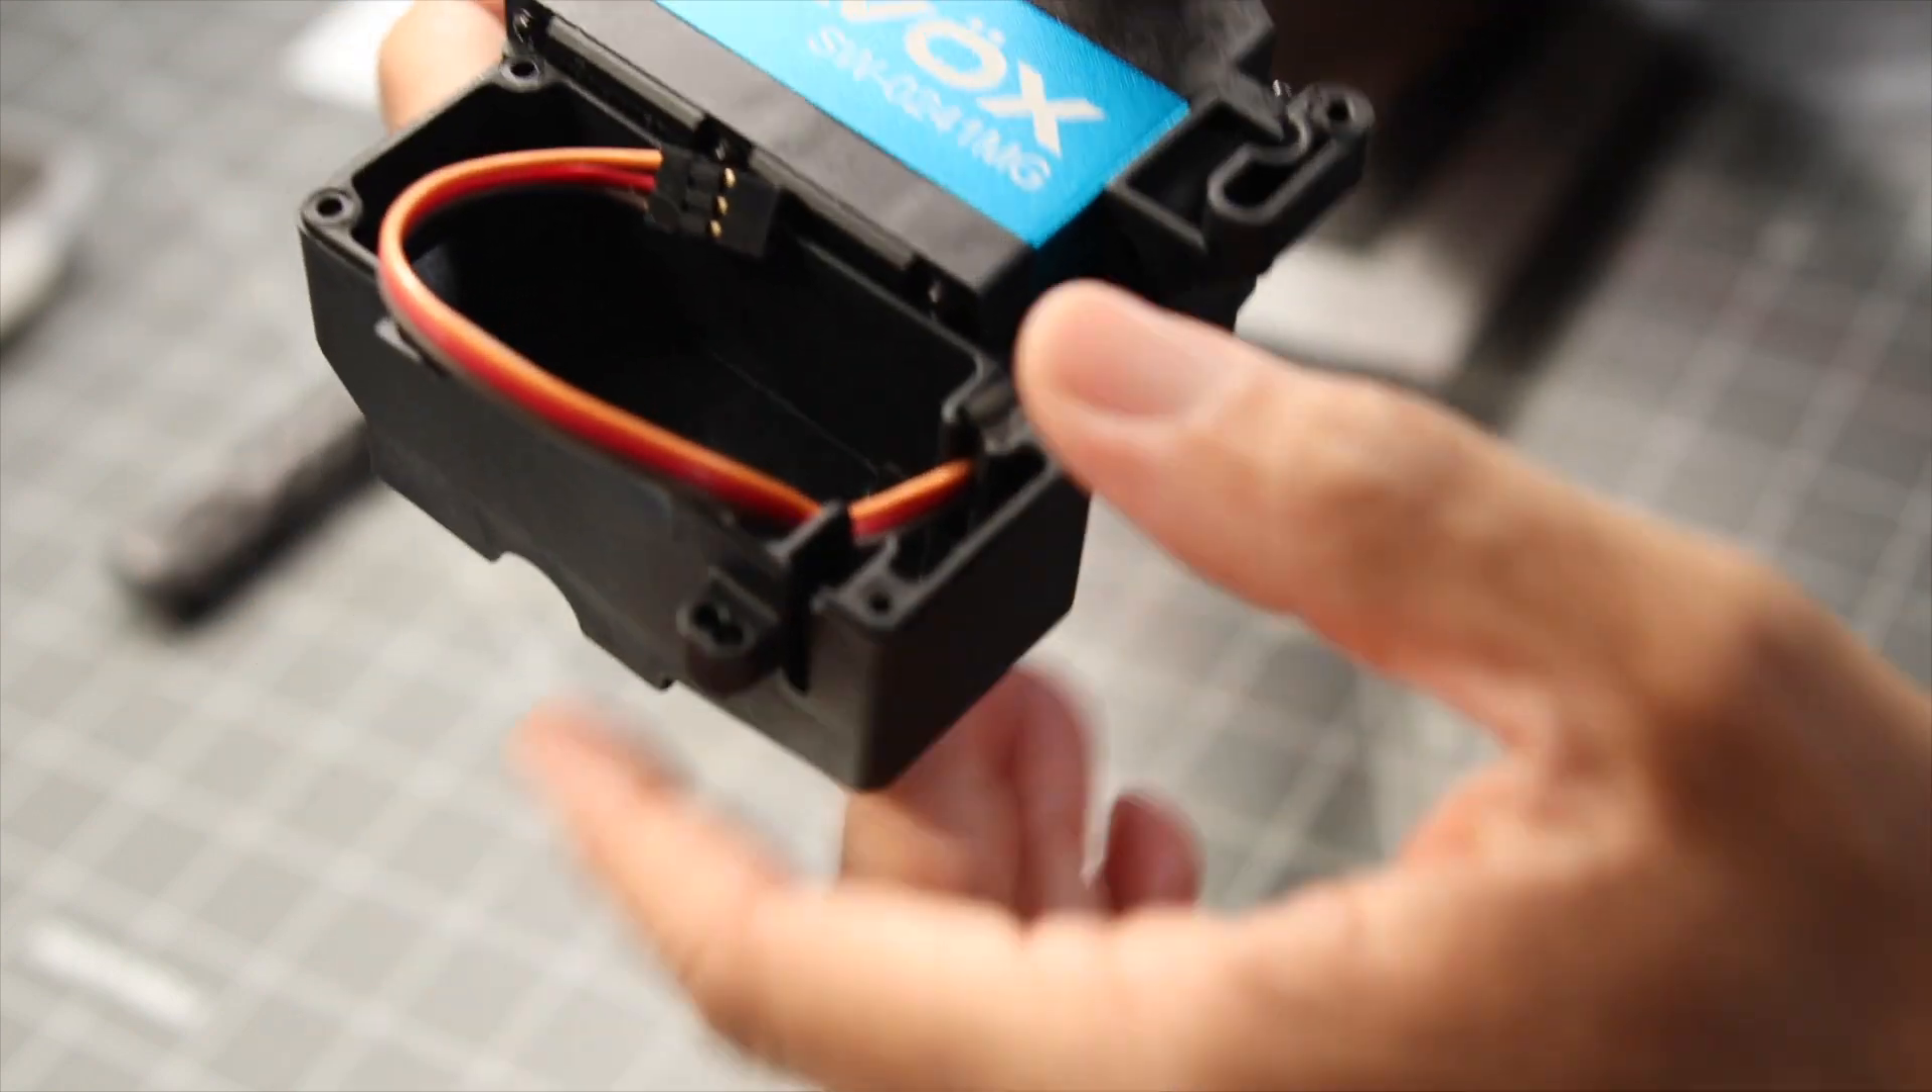And voila, viola or voila, however you want to say it, we've got the servo wire routed inside of where the receiver will go.